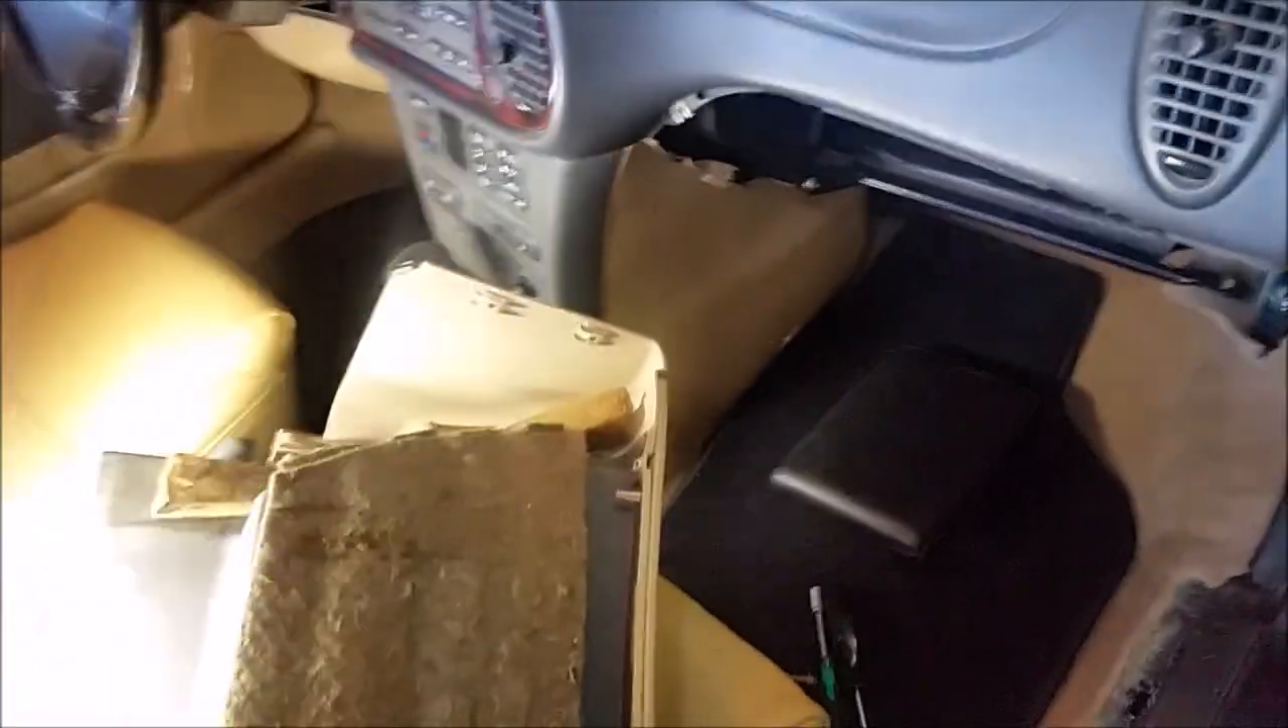Now, the last thing we've got to do is put the glove box back in.